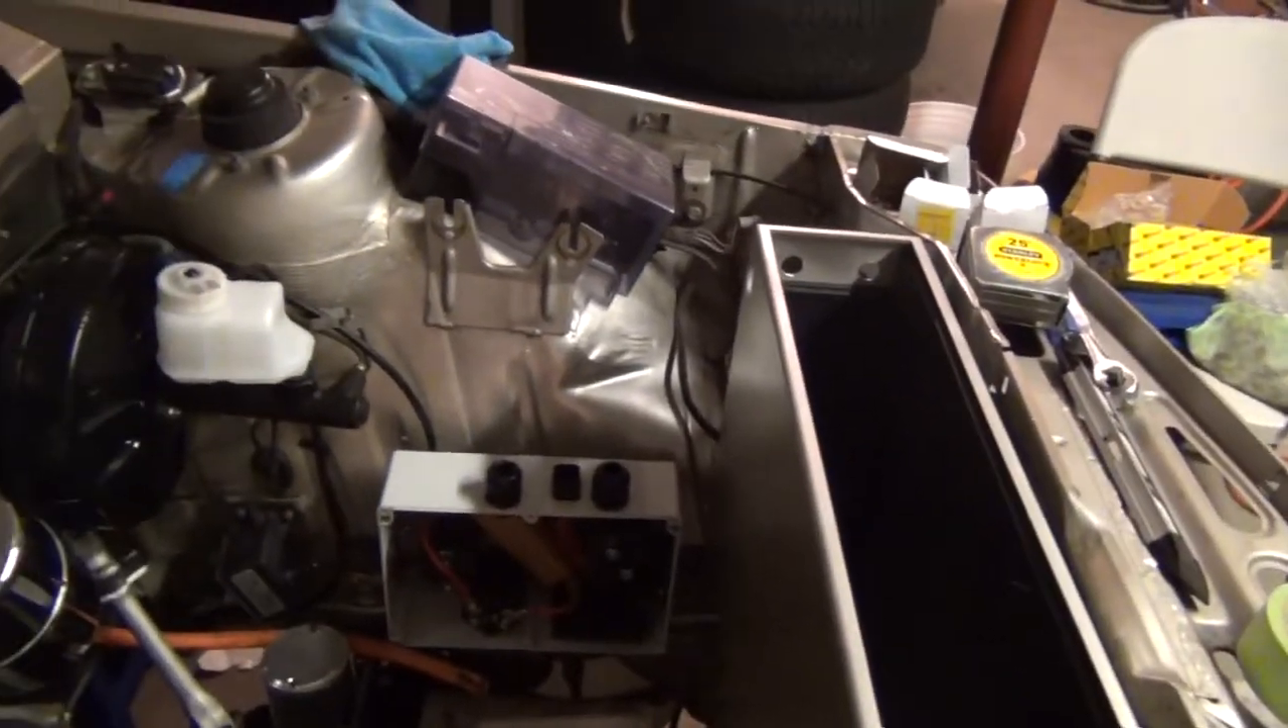And, of course, then there's the front battery box. It still has to have batteries put in it.